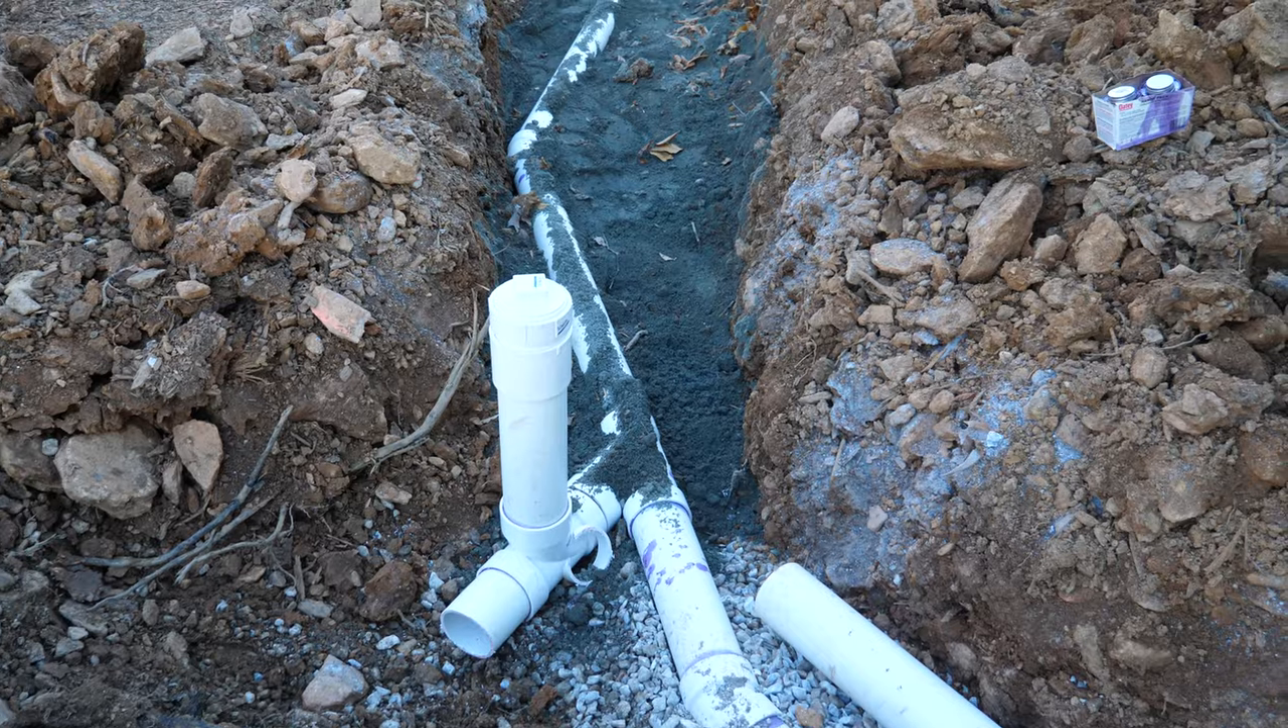Well, it's safe to say the guys were busy setting some pipe and it's looking pretty good.